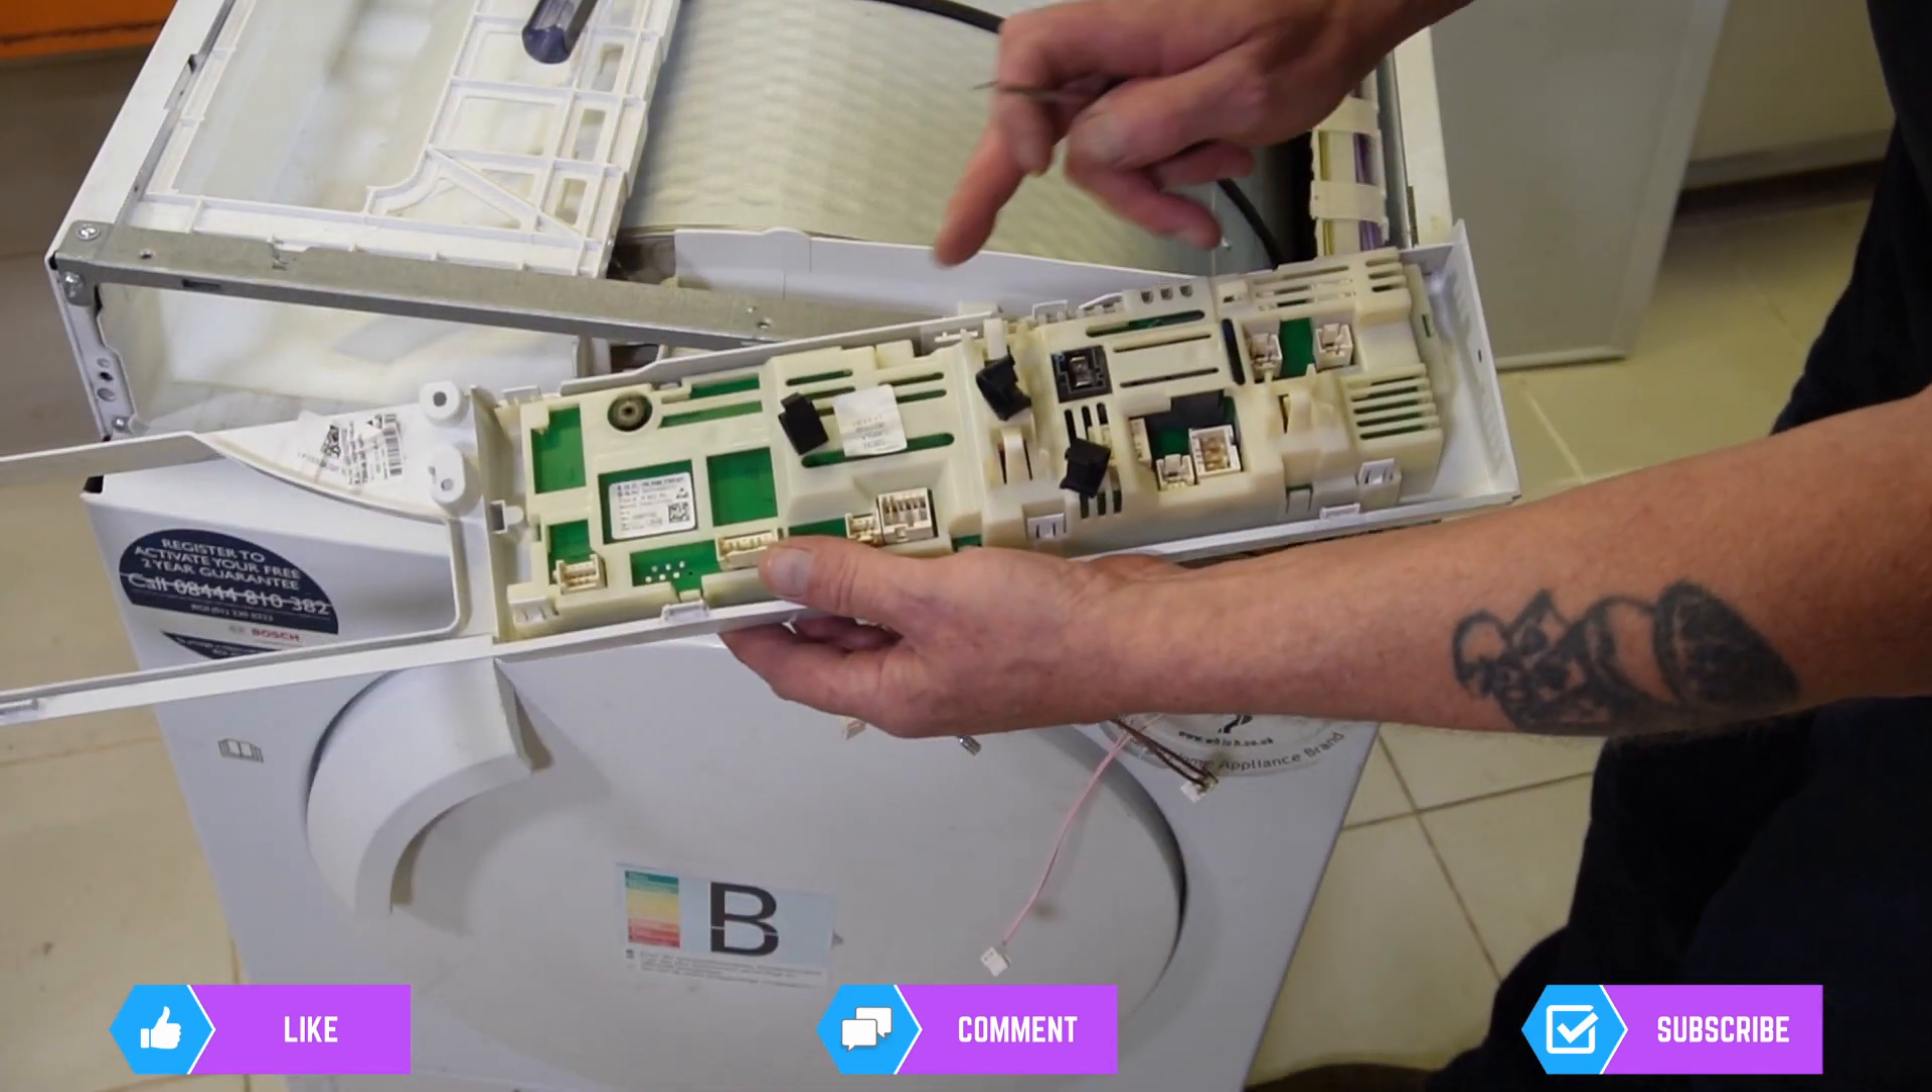Okay, we've got the circuit board out.